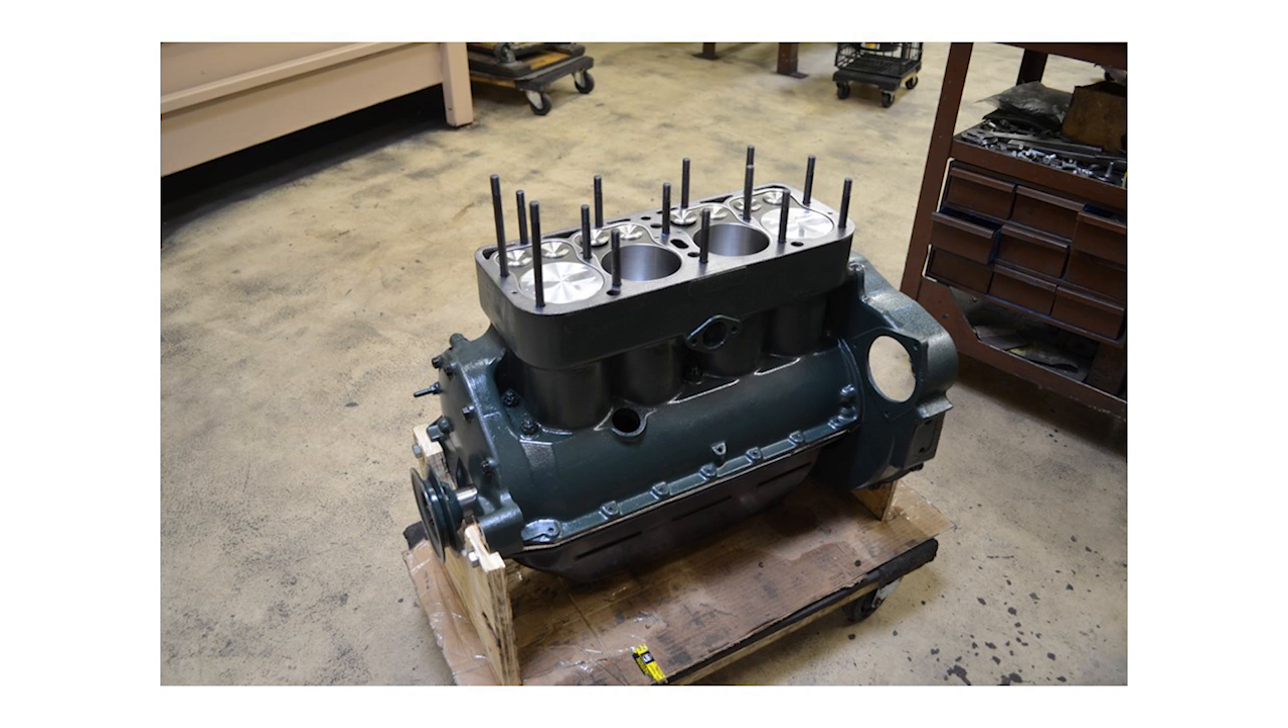Here's the long block now with the exception of the cylinder head and it wouldn't have the flywheel on it as of yet.